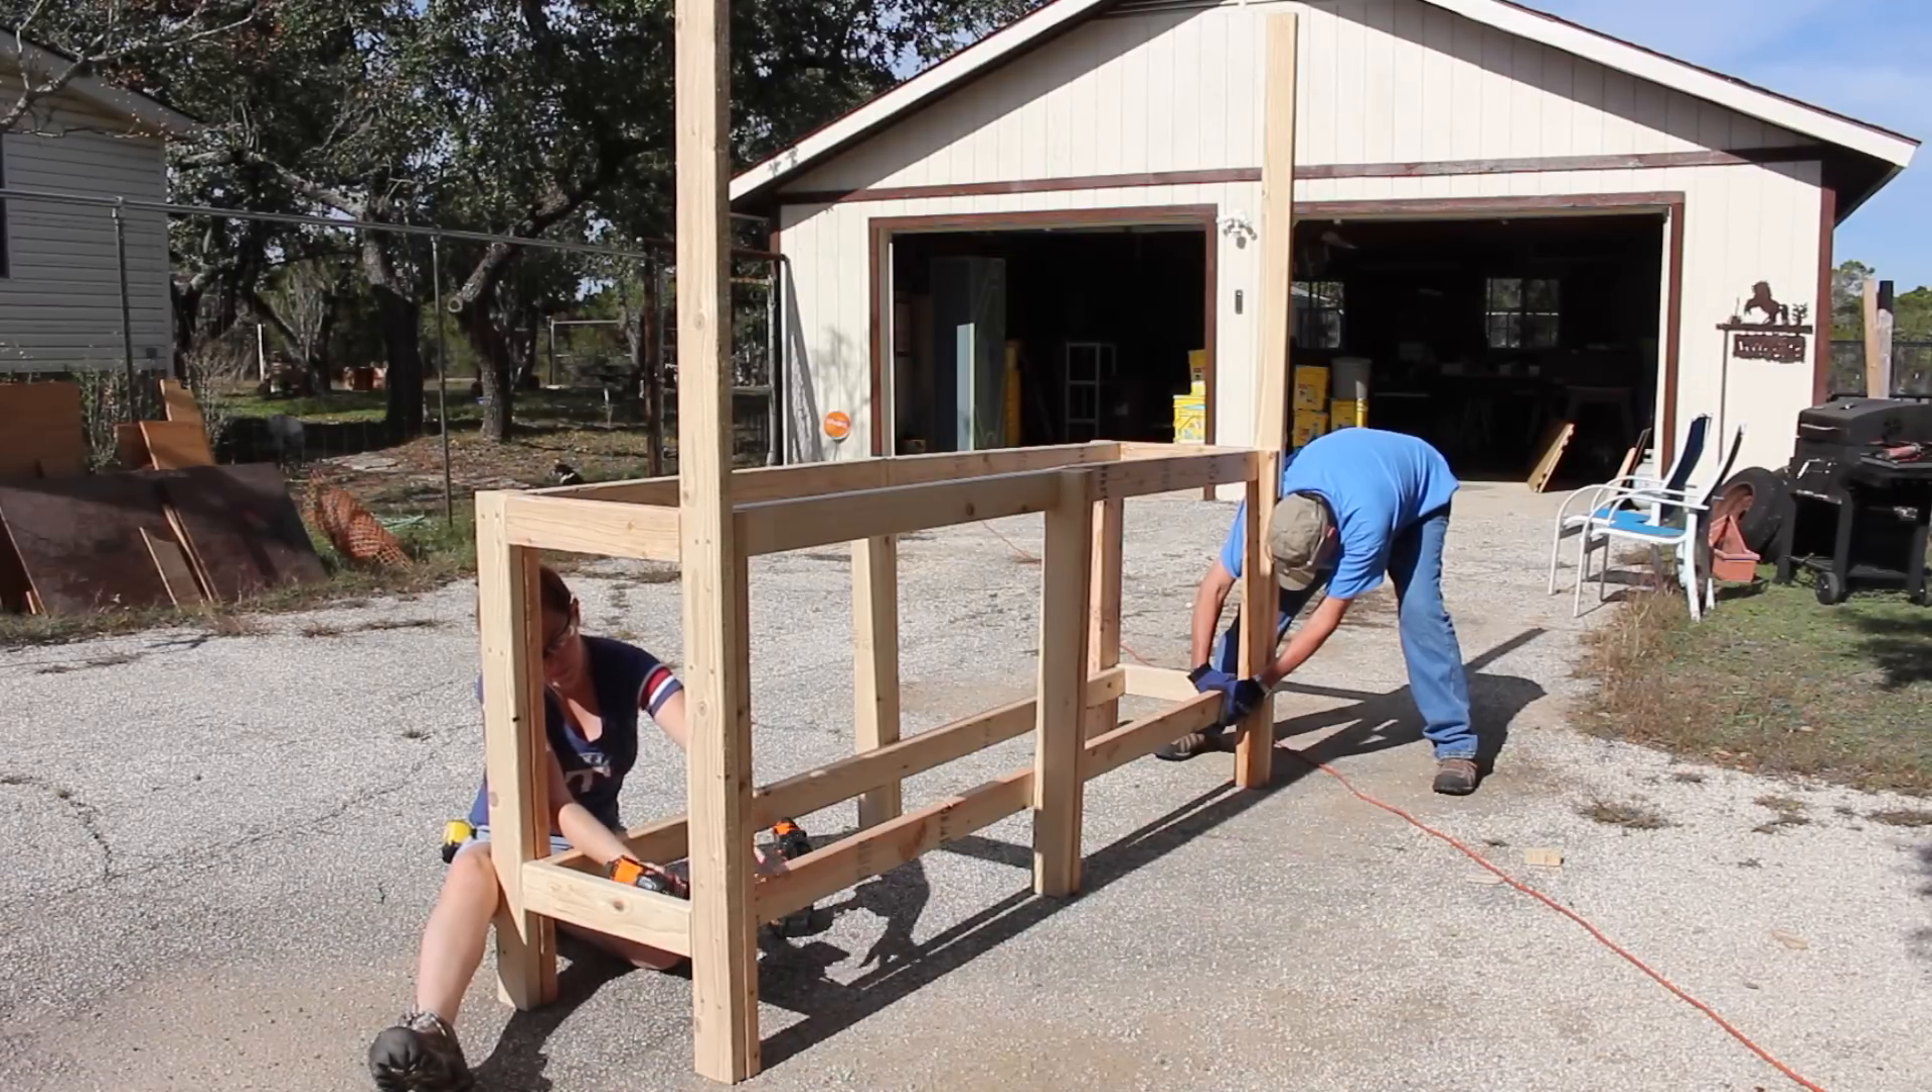Once I got the front and back together, I glued and attached the end assemblies.